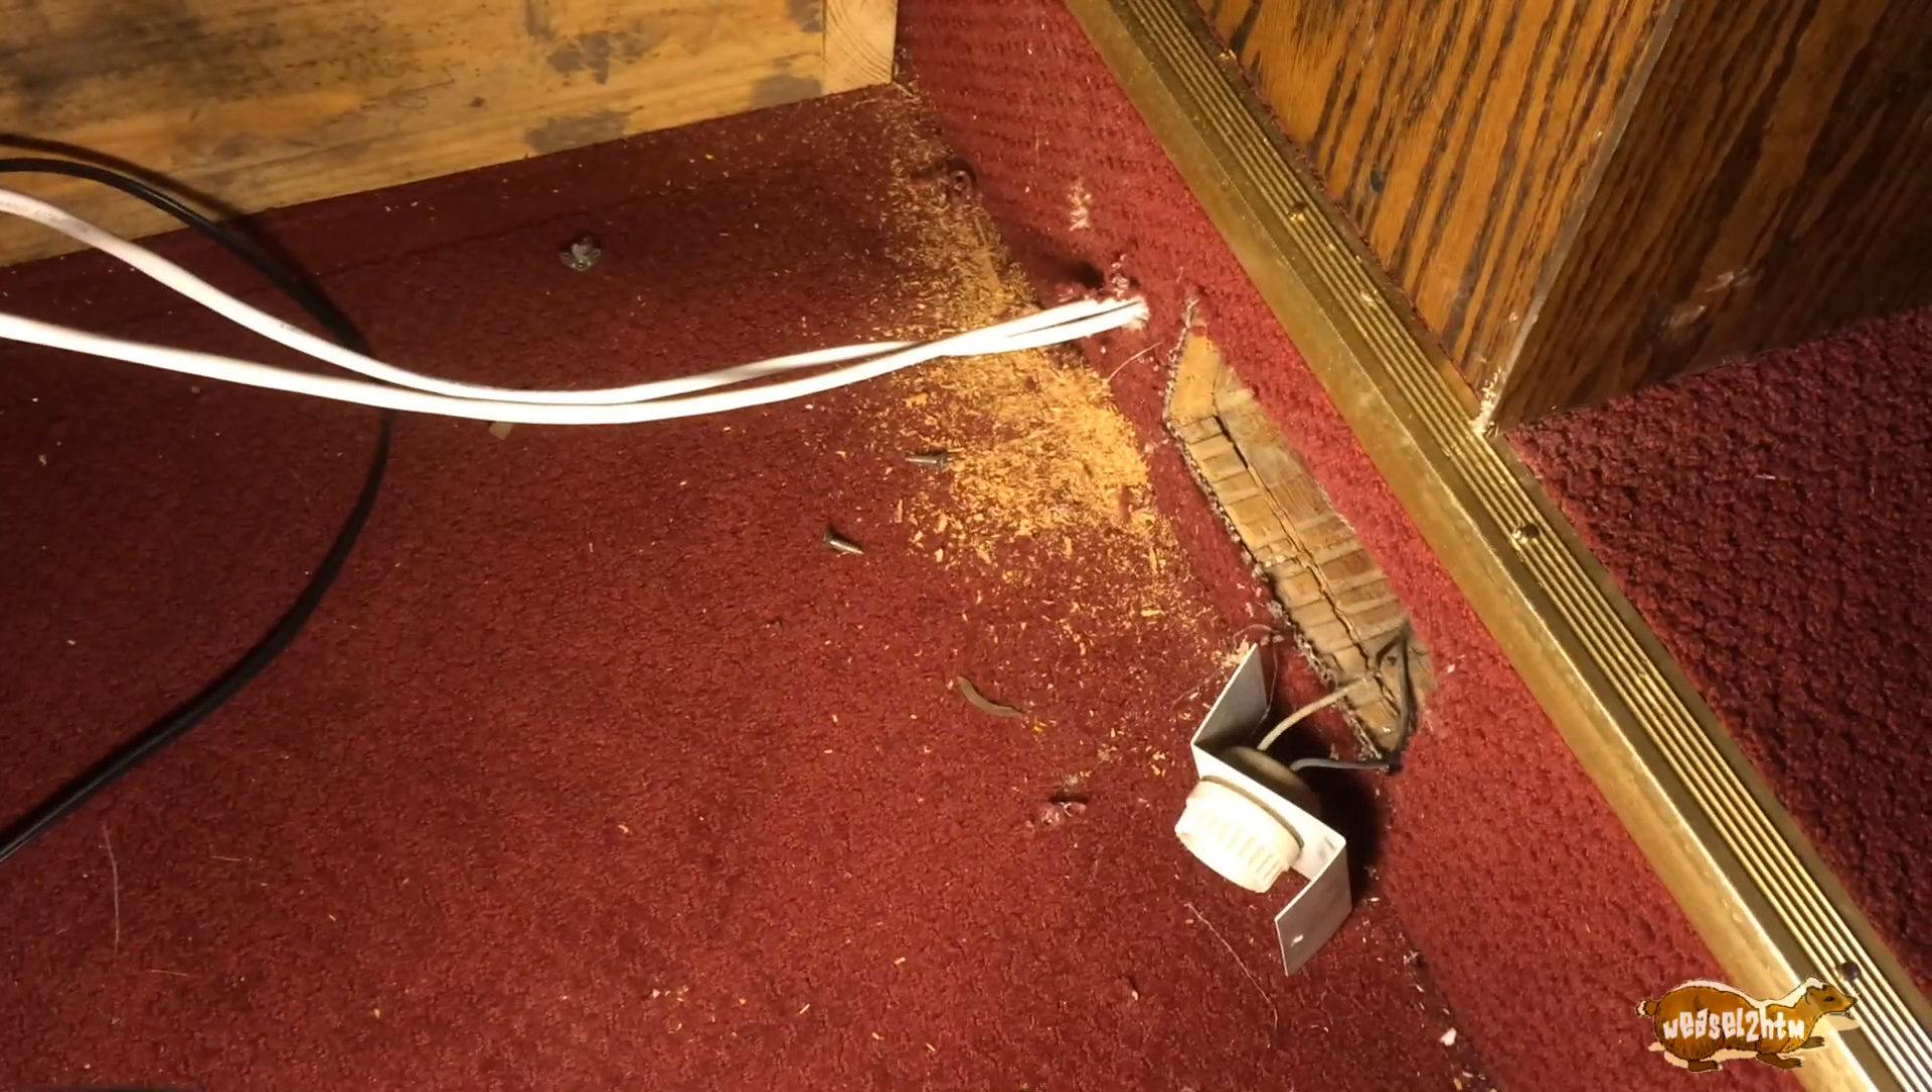You can see I got the wires out my hole.